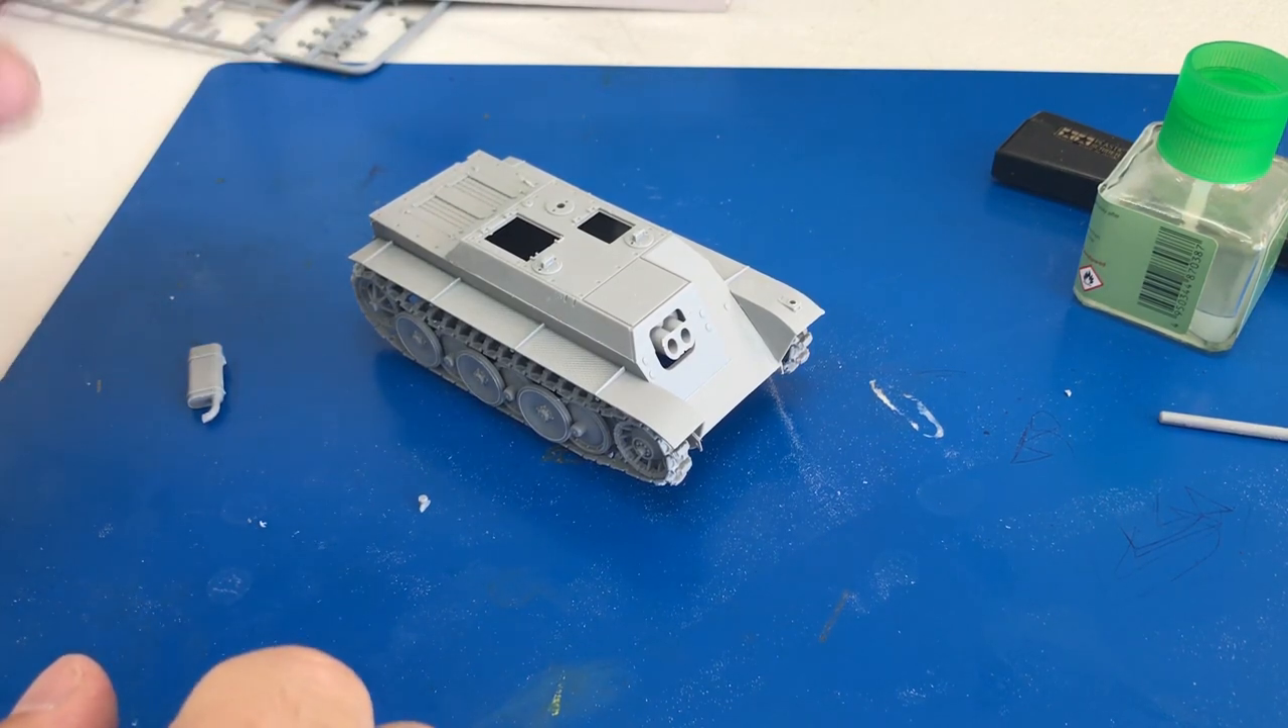Obviously we've got all the tracks on. They were pretty decent, a little finicky getting some around there, but nothing that we couldn't handle.